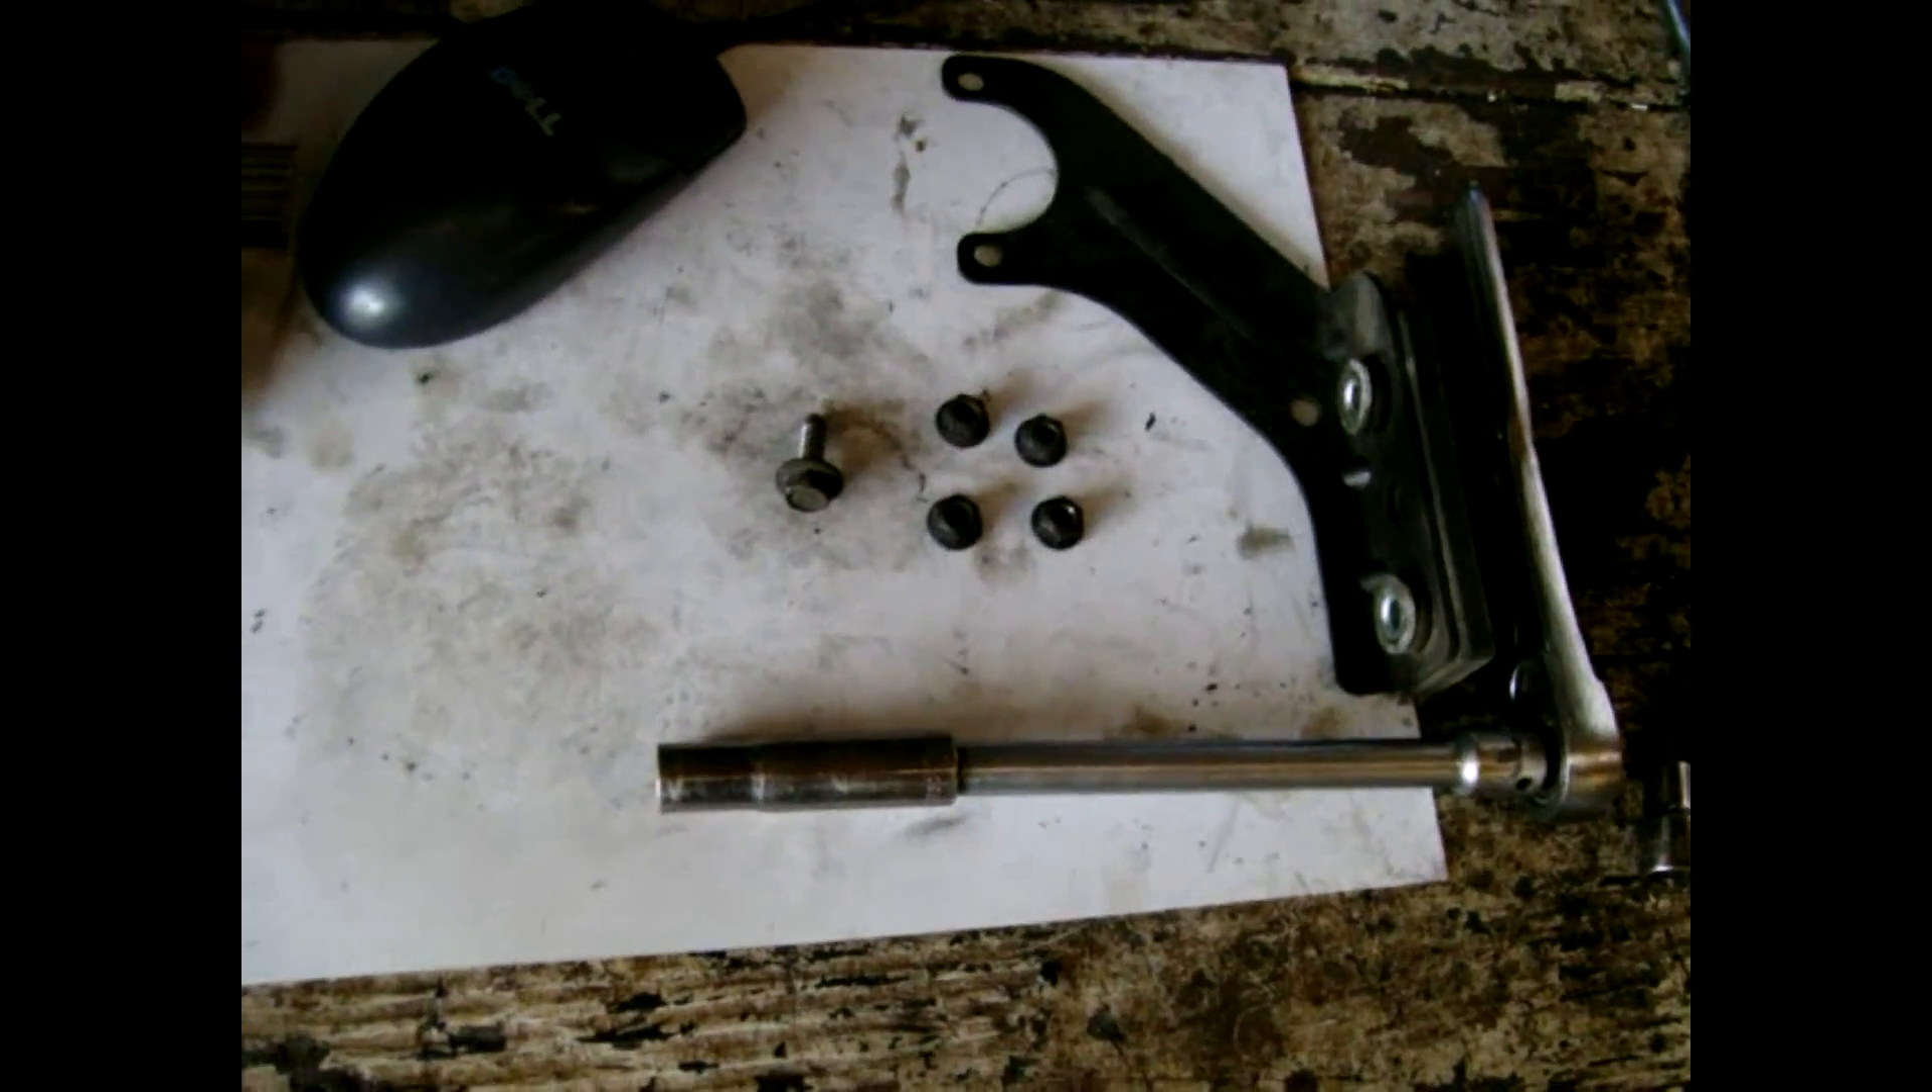All right um here is the uh cruise control bracket removed.